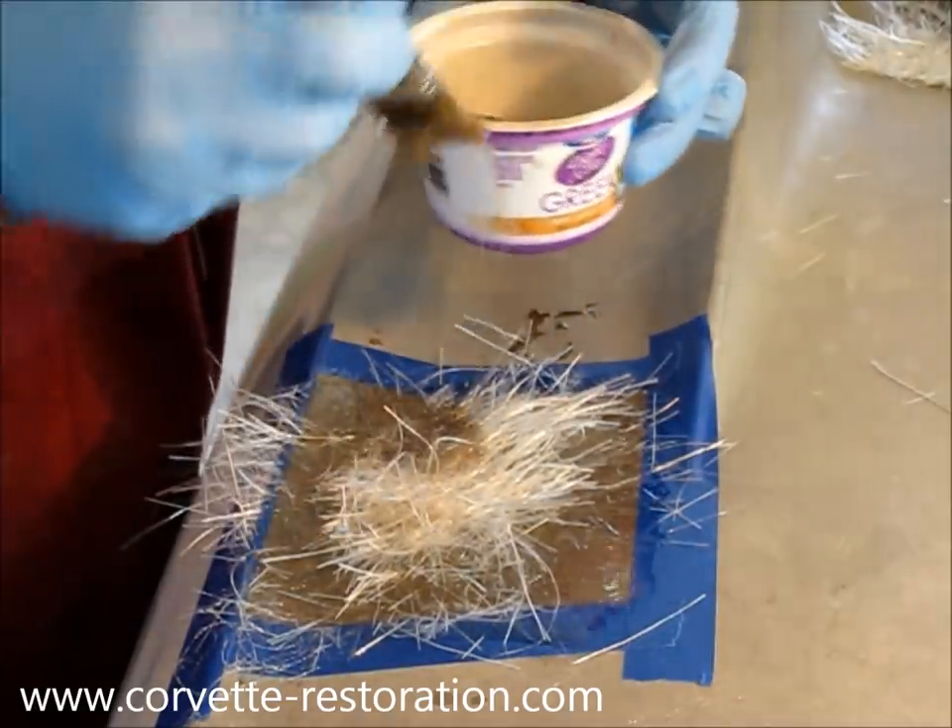Now some of these are a little bit bigger than my tape.